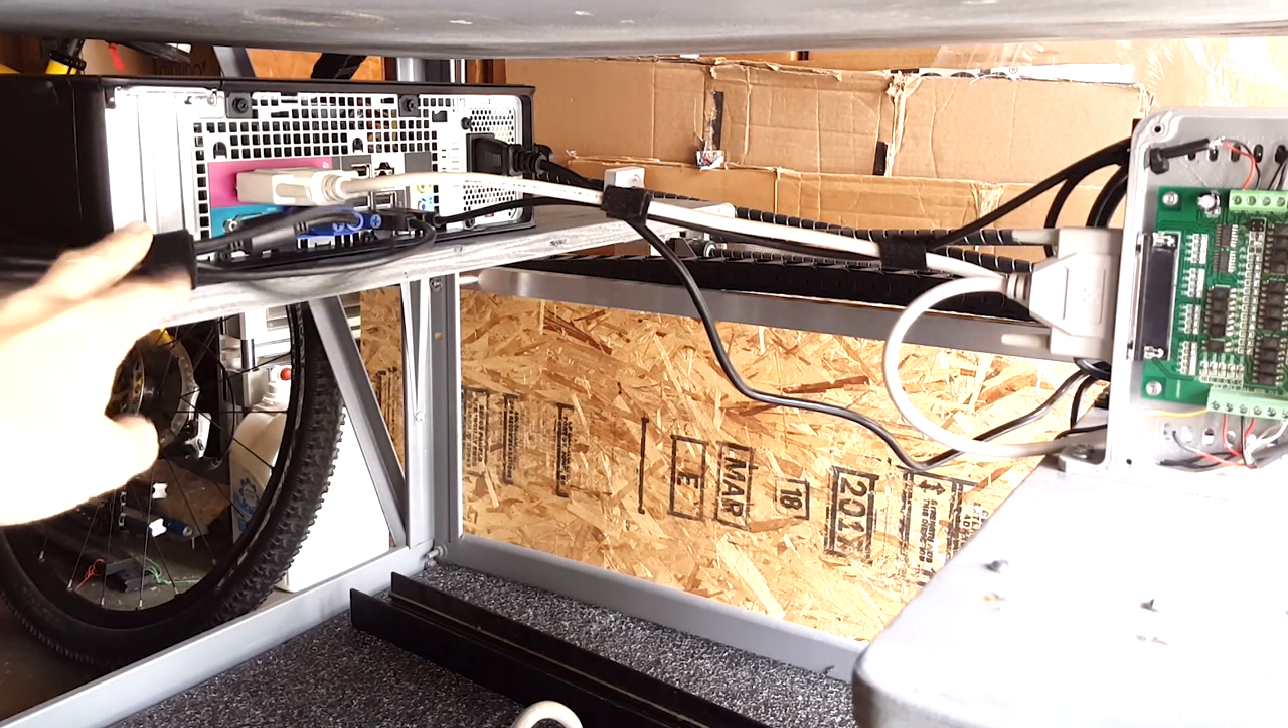These are twisted pair cables and through this this wiring here I've got this um little interface board hooked up to the back of an old computer.